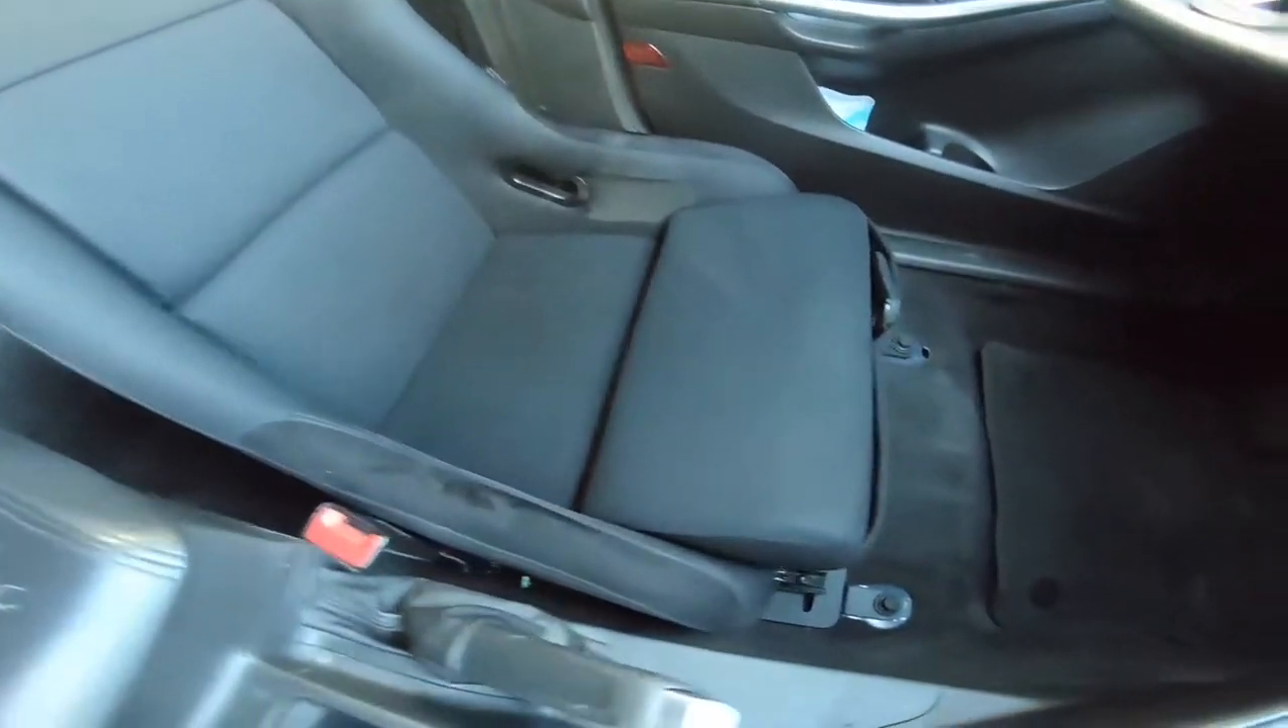All right and here's the seat finally all installed.